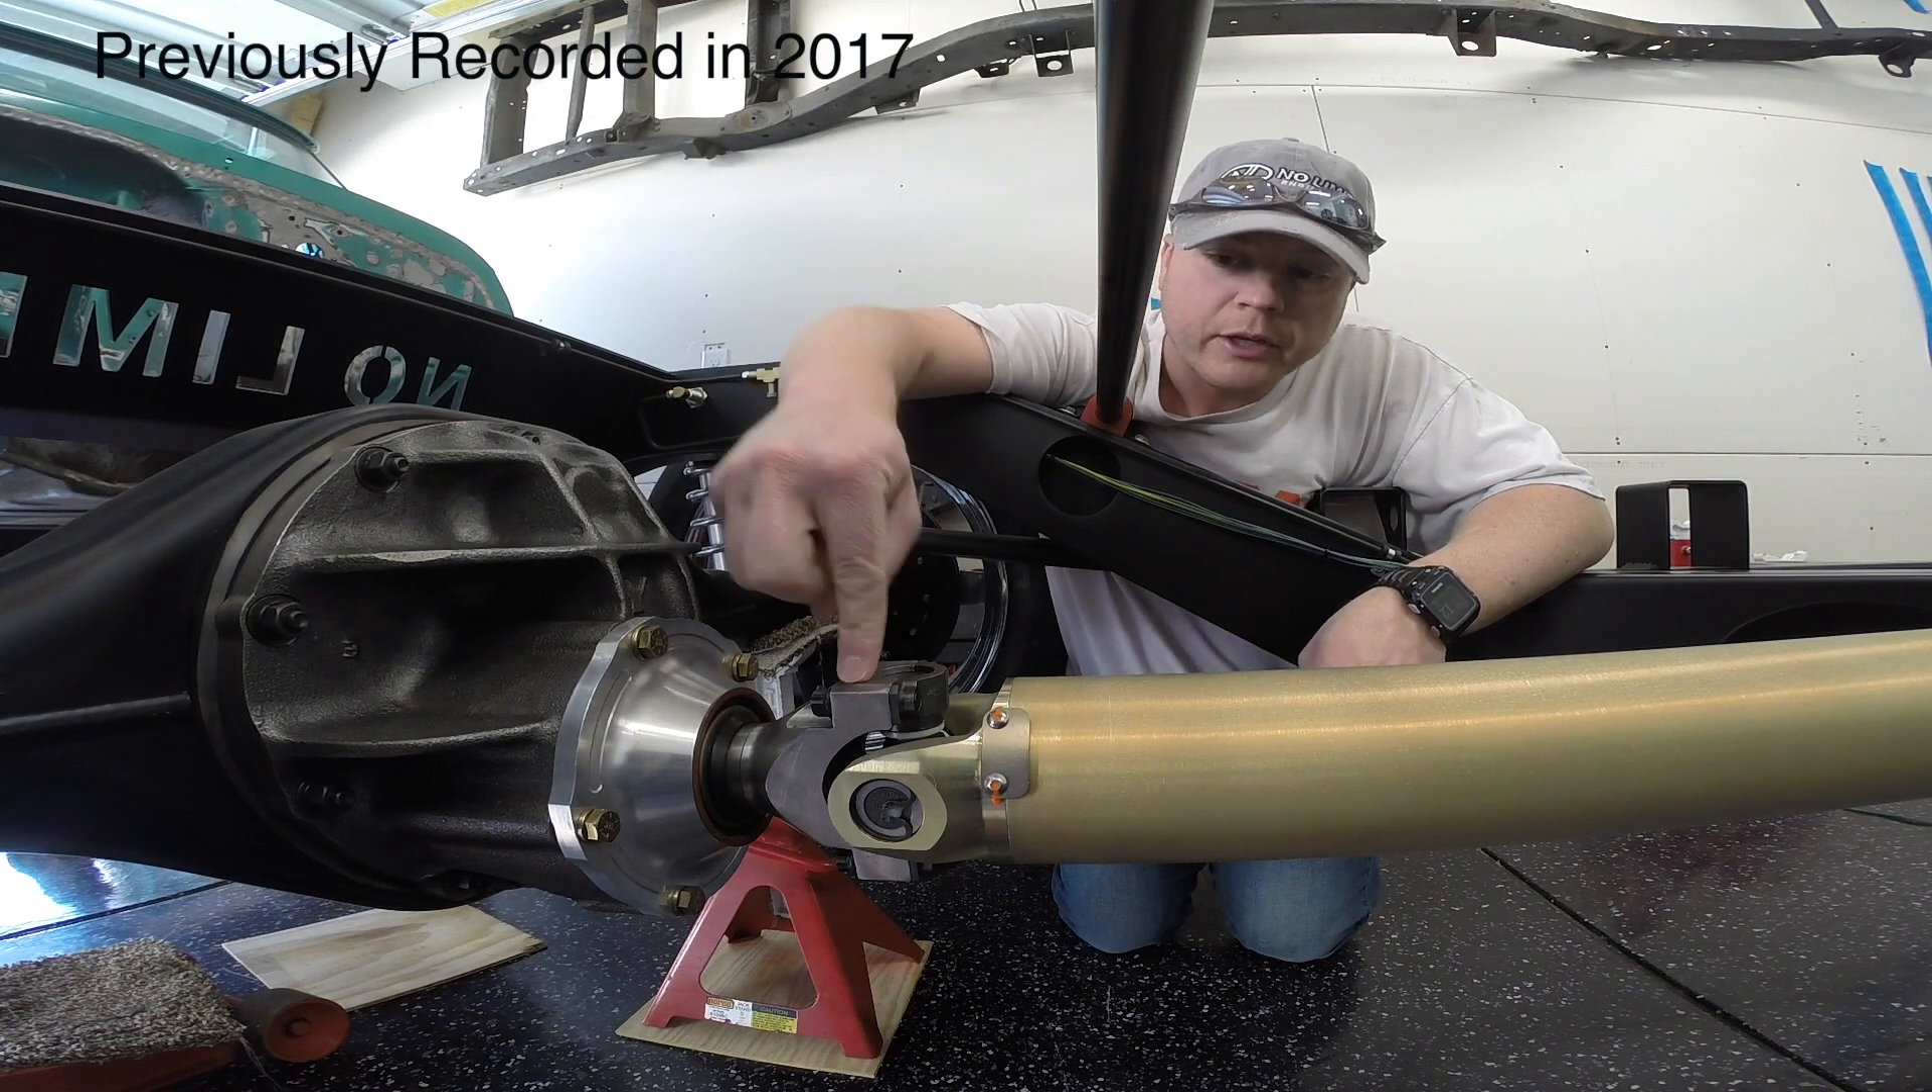I've got the driveshaft installed, and I've got a nice big fat beefy 1350U joint.